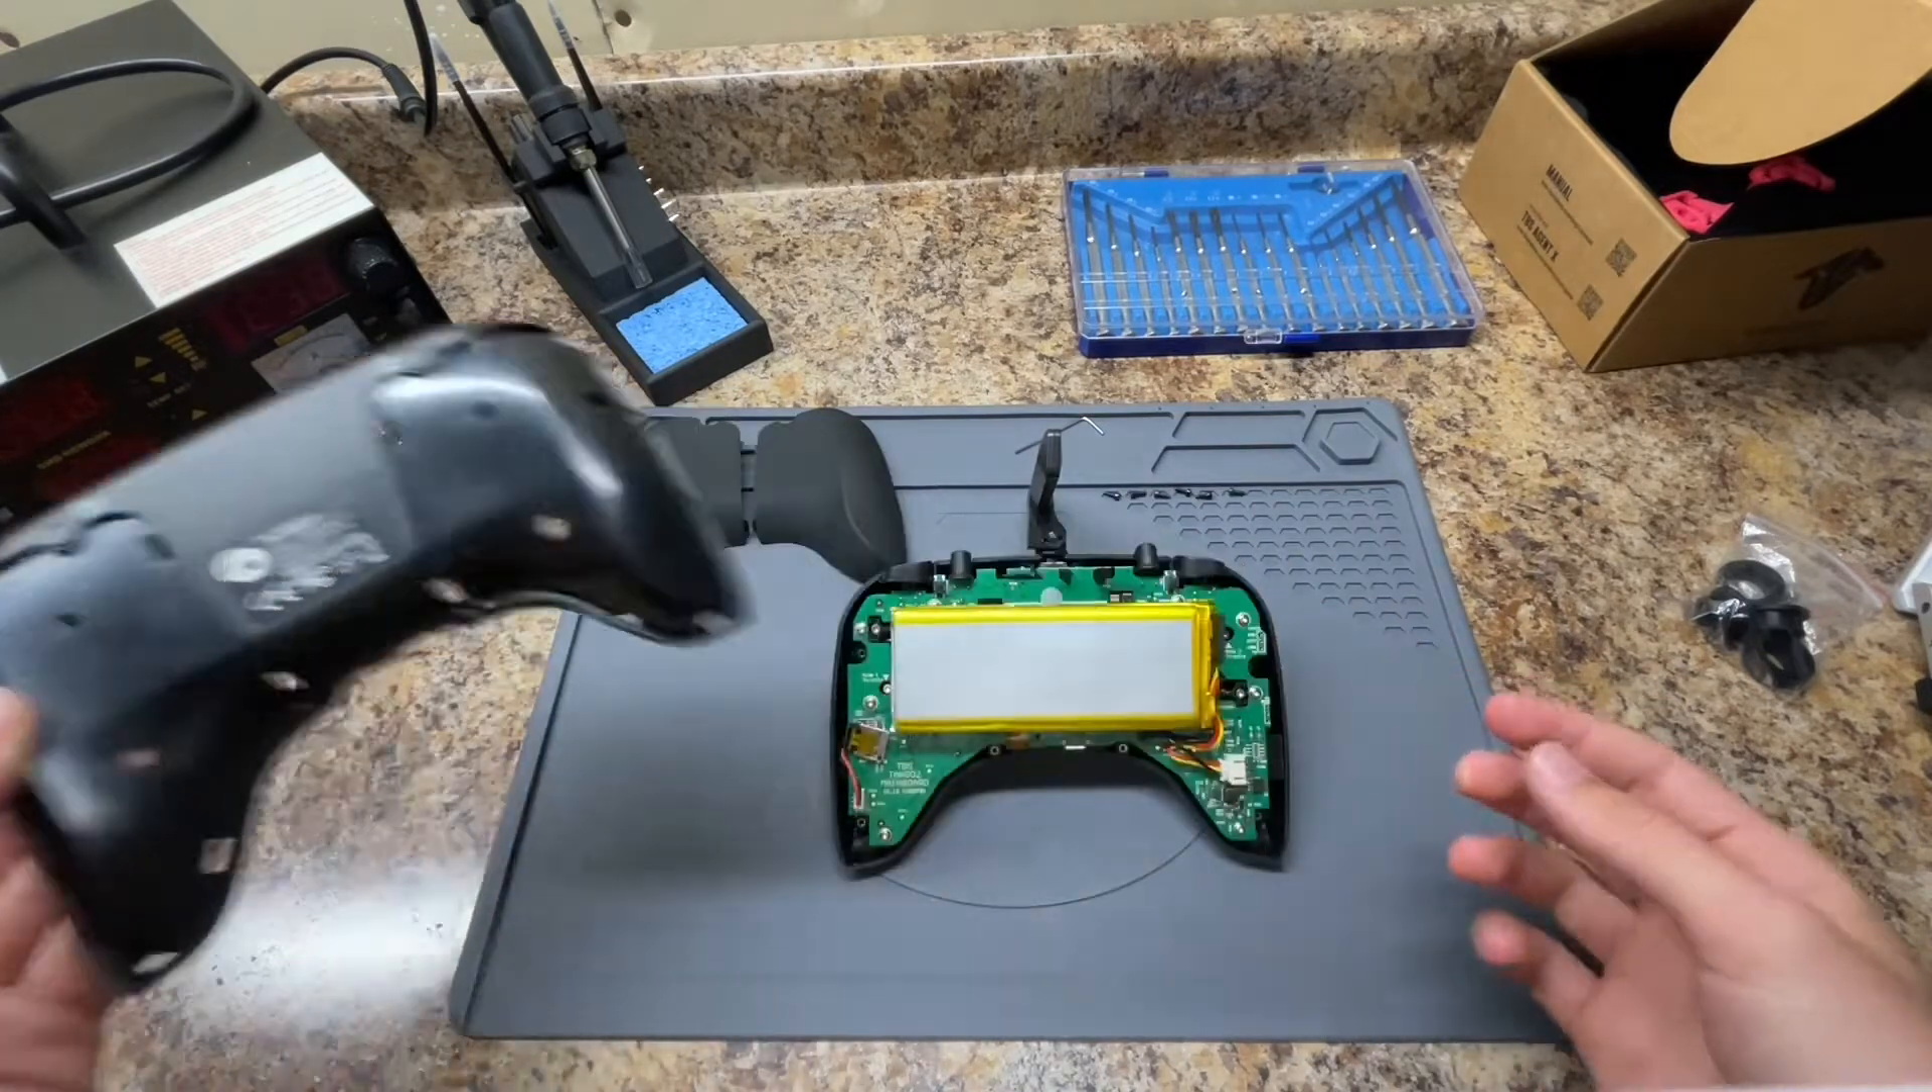Okay, so once you've gone ahead and removed these six screws, the back of the controller just comes right off like that, exposing the battery and the motherboard.